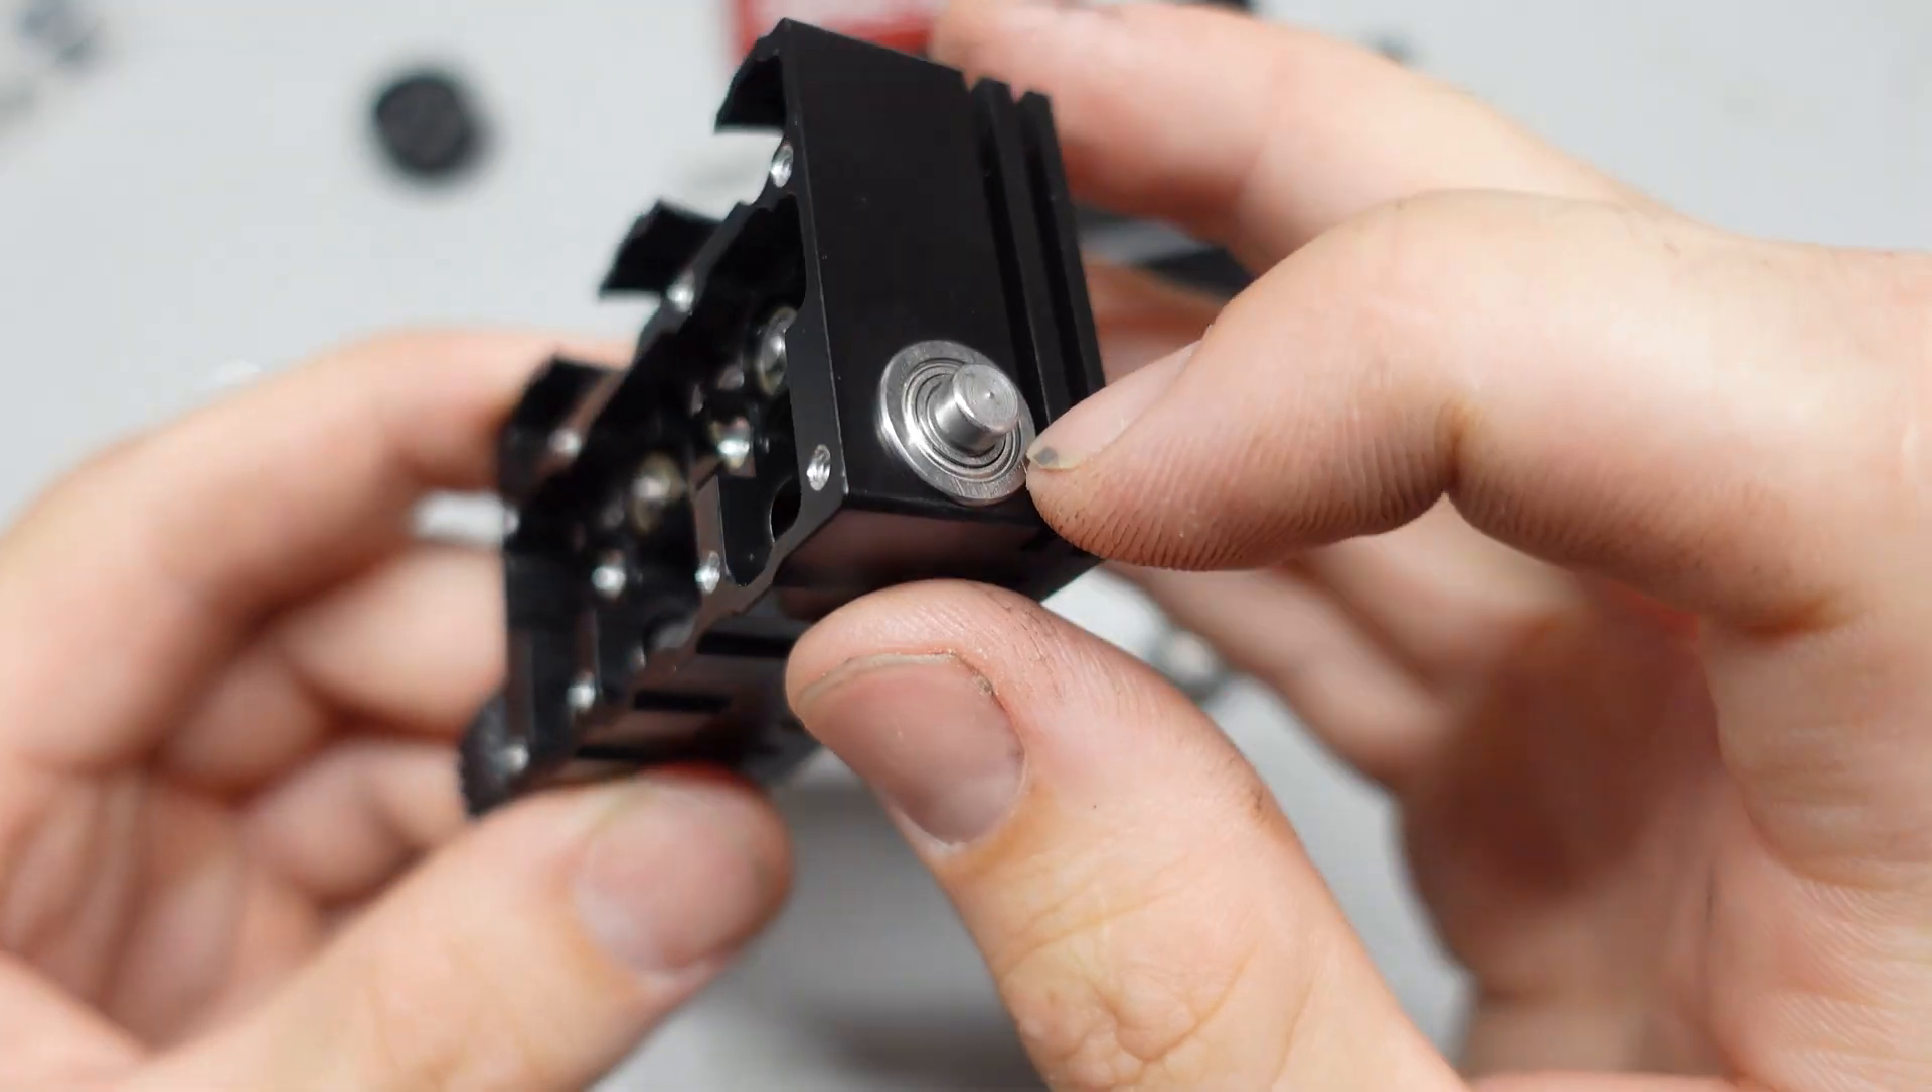I got the other side bearing and seal in.